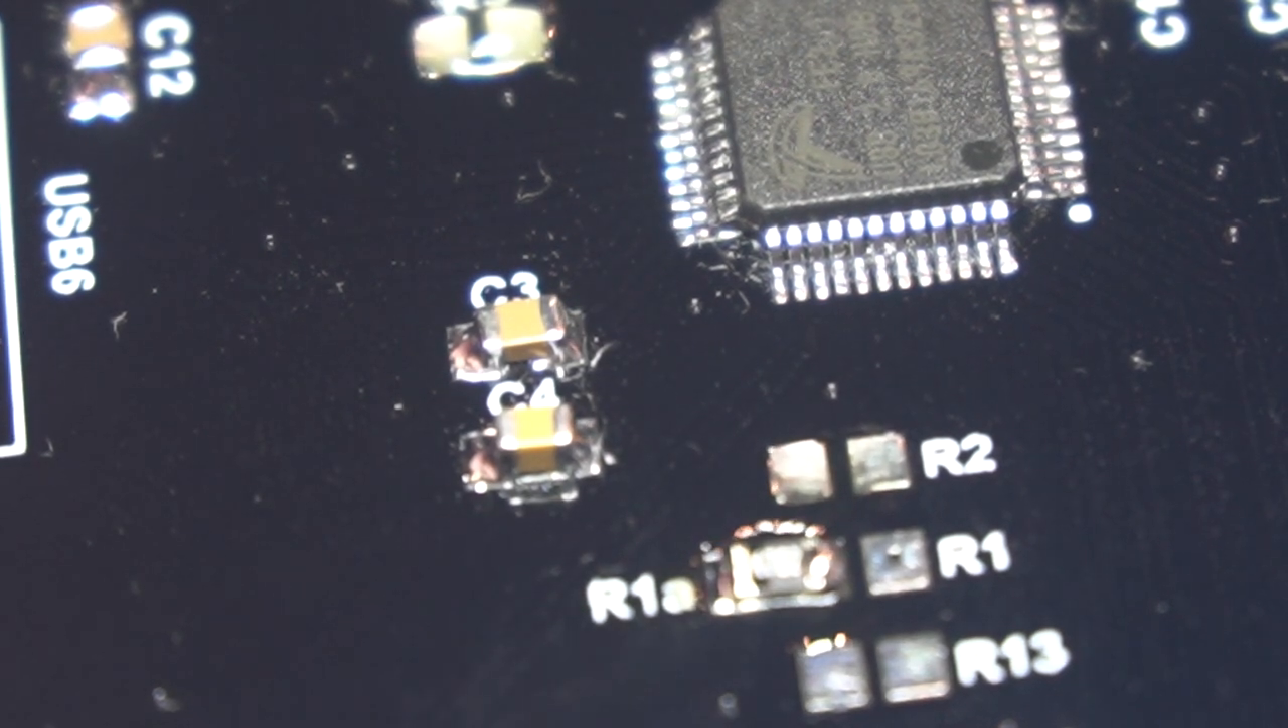We can now start to solder the last set of SMD components, which are the resistors.